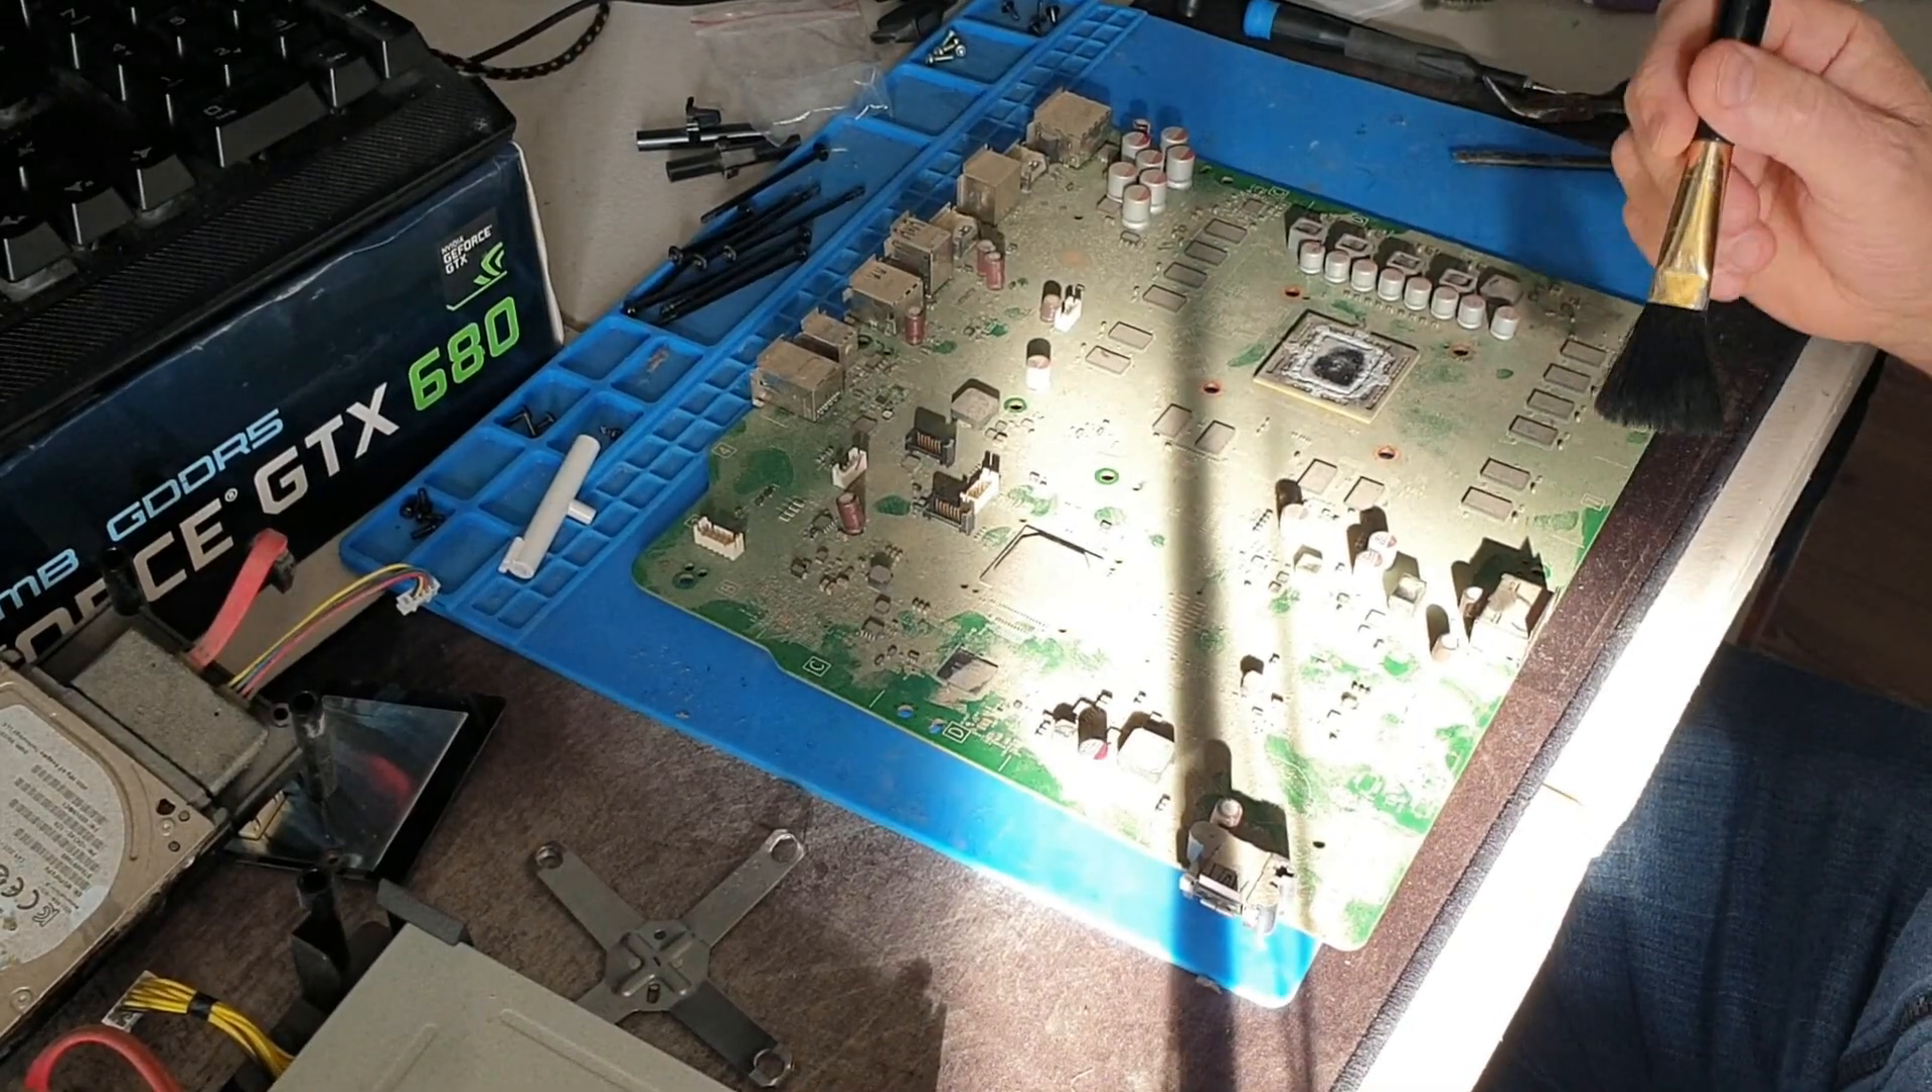Okay so we have the board out now.